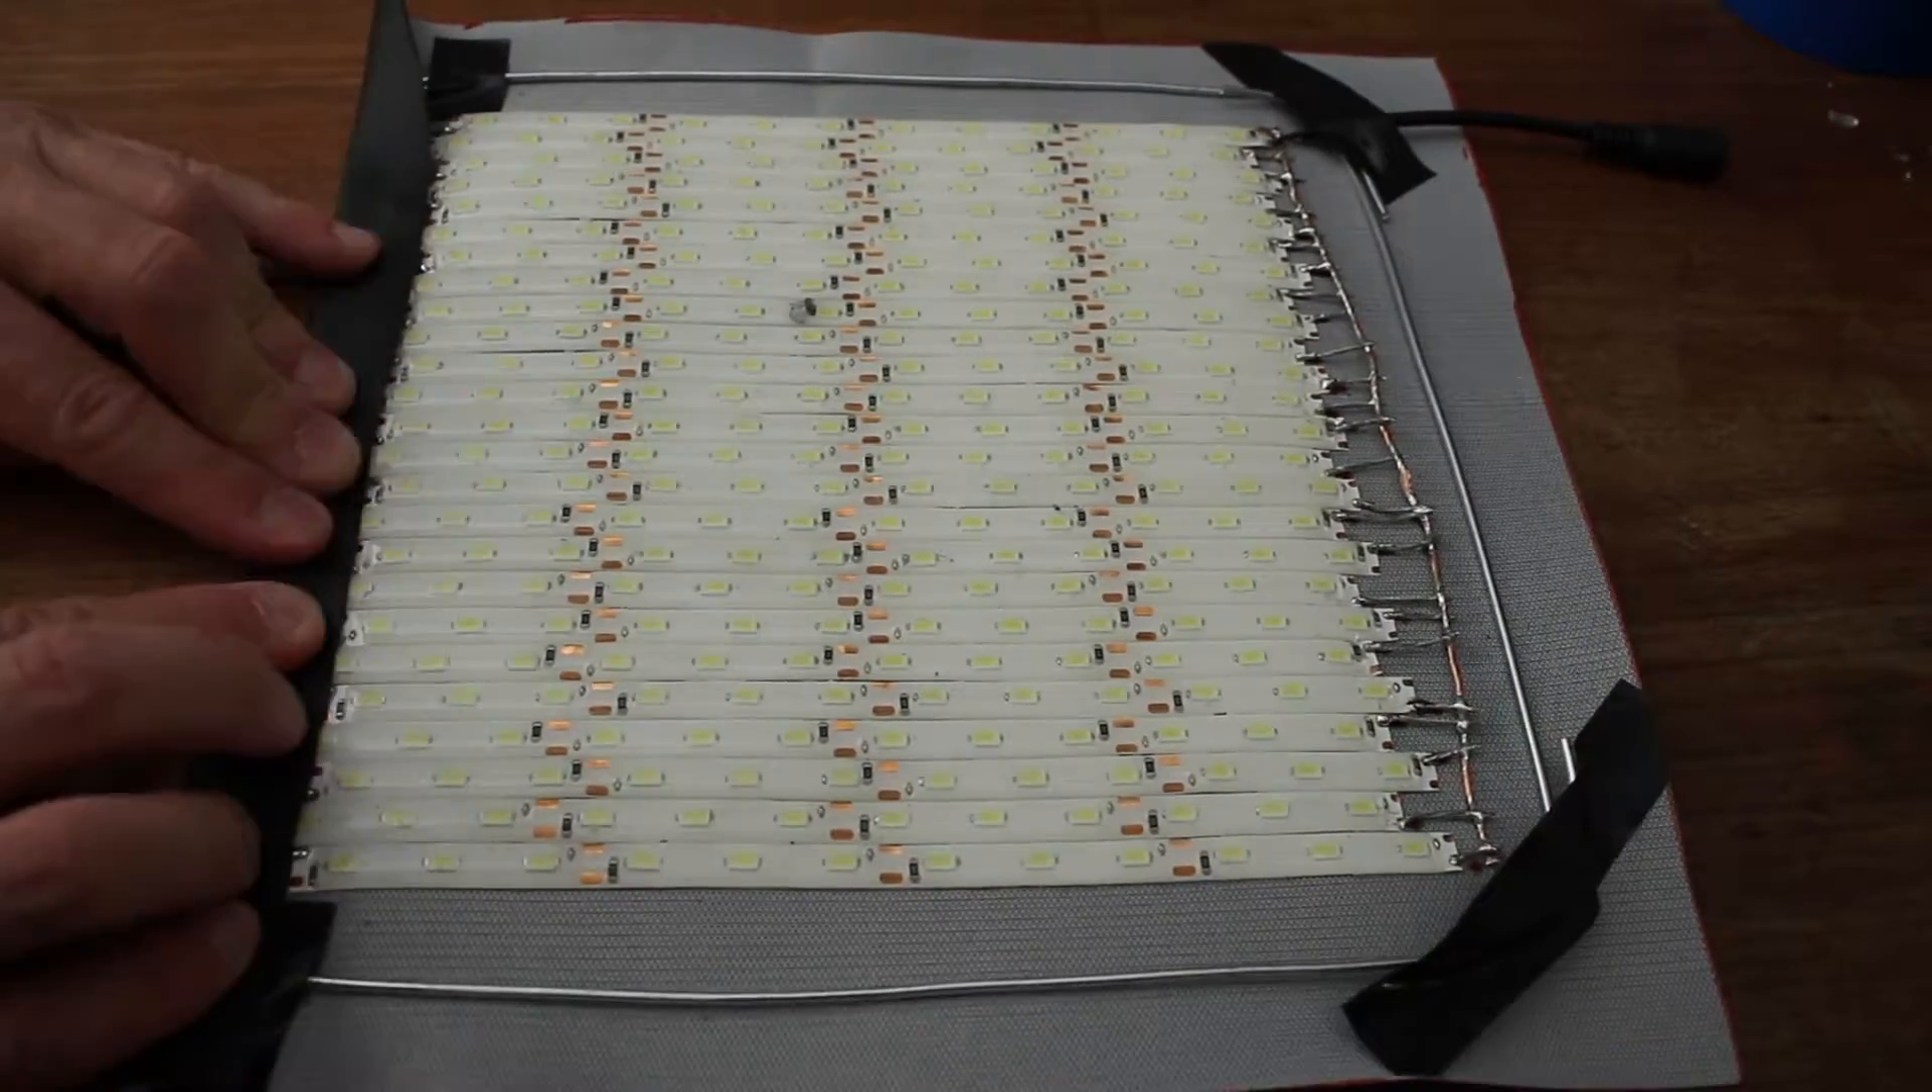Comme vous pouvez le voir, j'ai fixé les armatures avec du chatterton pour pas qu'elle bouge pendant que je découpe le tissu, et je vous conseille vivement de faire pareil.